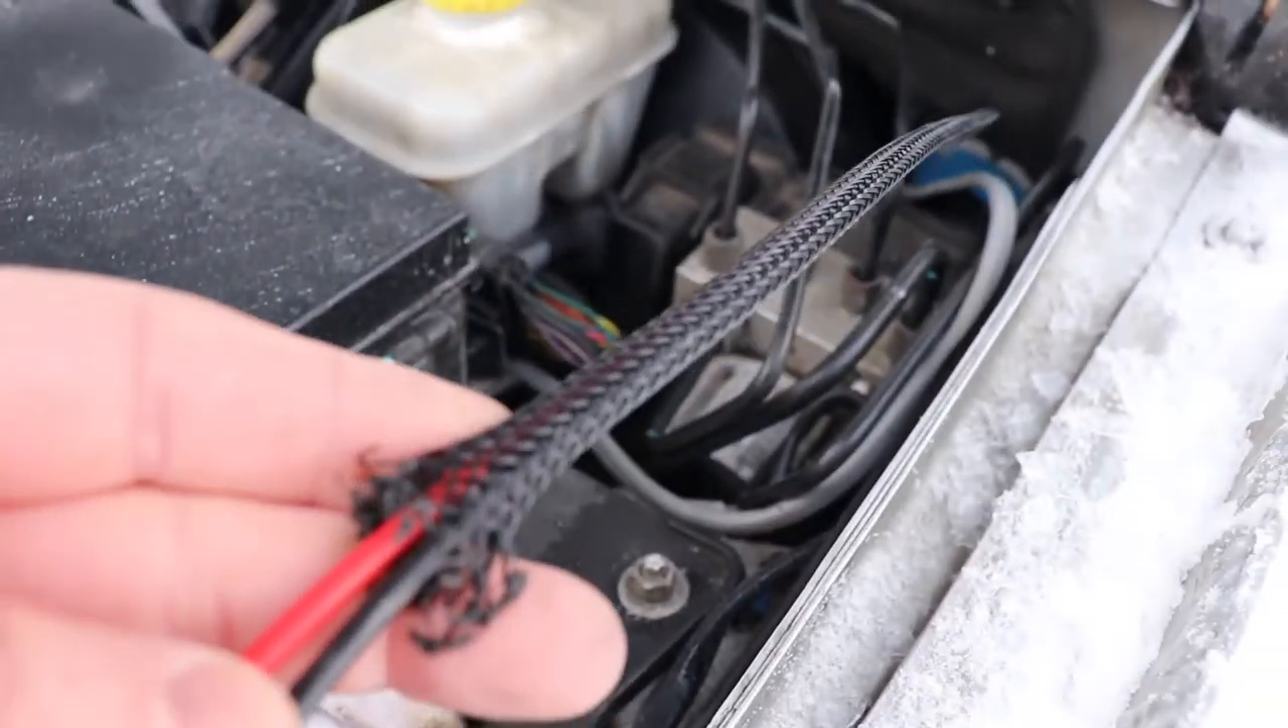I've got the loom on the black and the red.